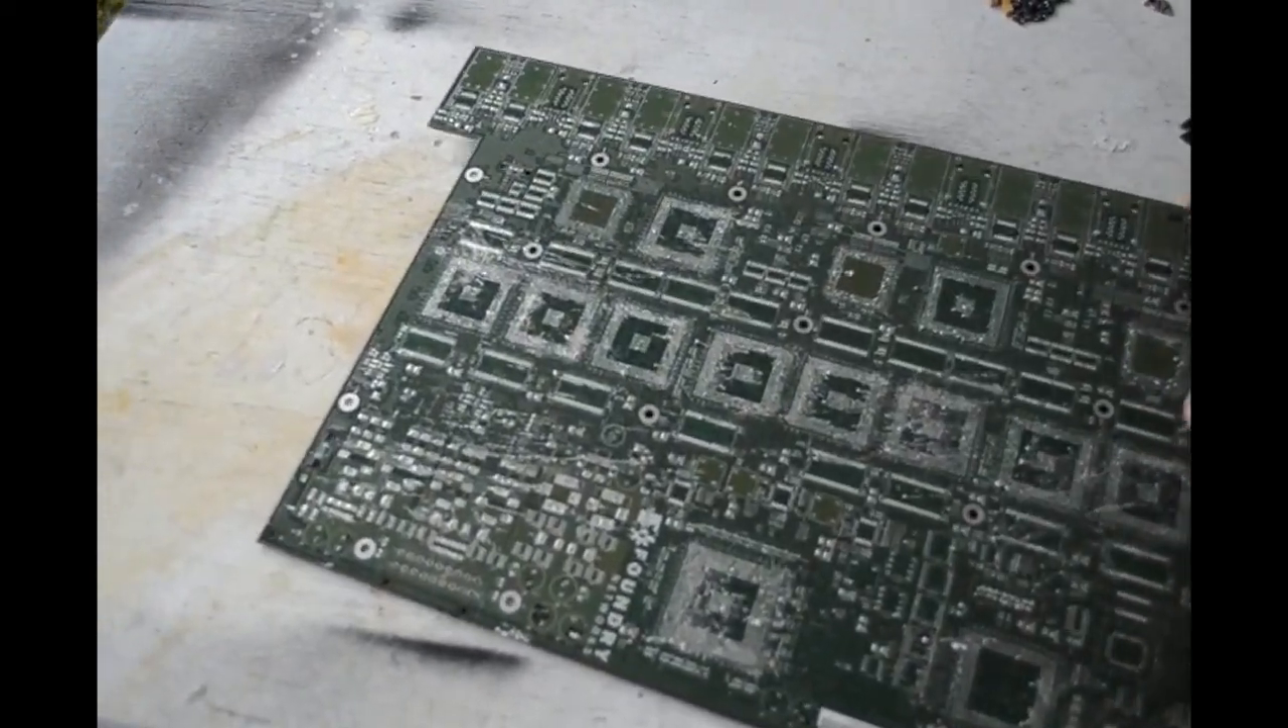Nice clean circuit board here. Pretty much every single thing came off of it.